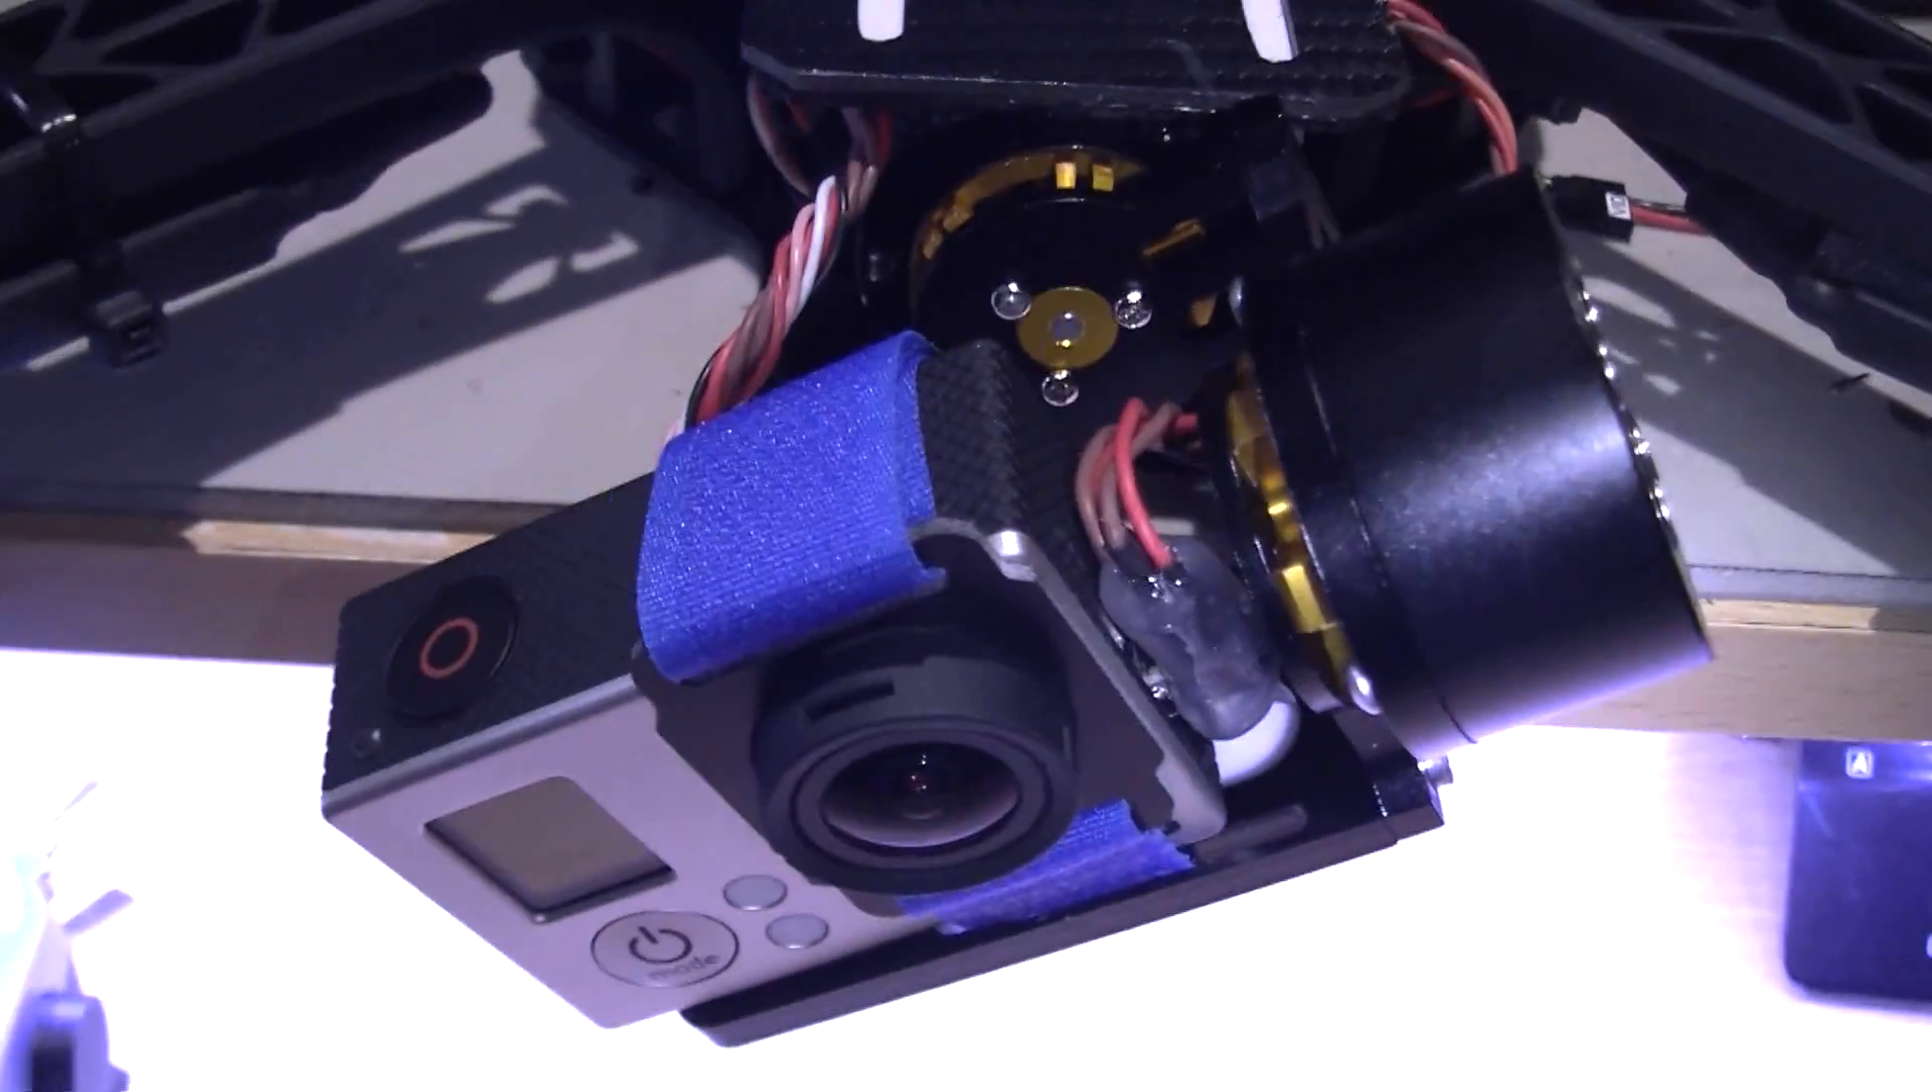I've got the gimbal in and on.